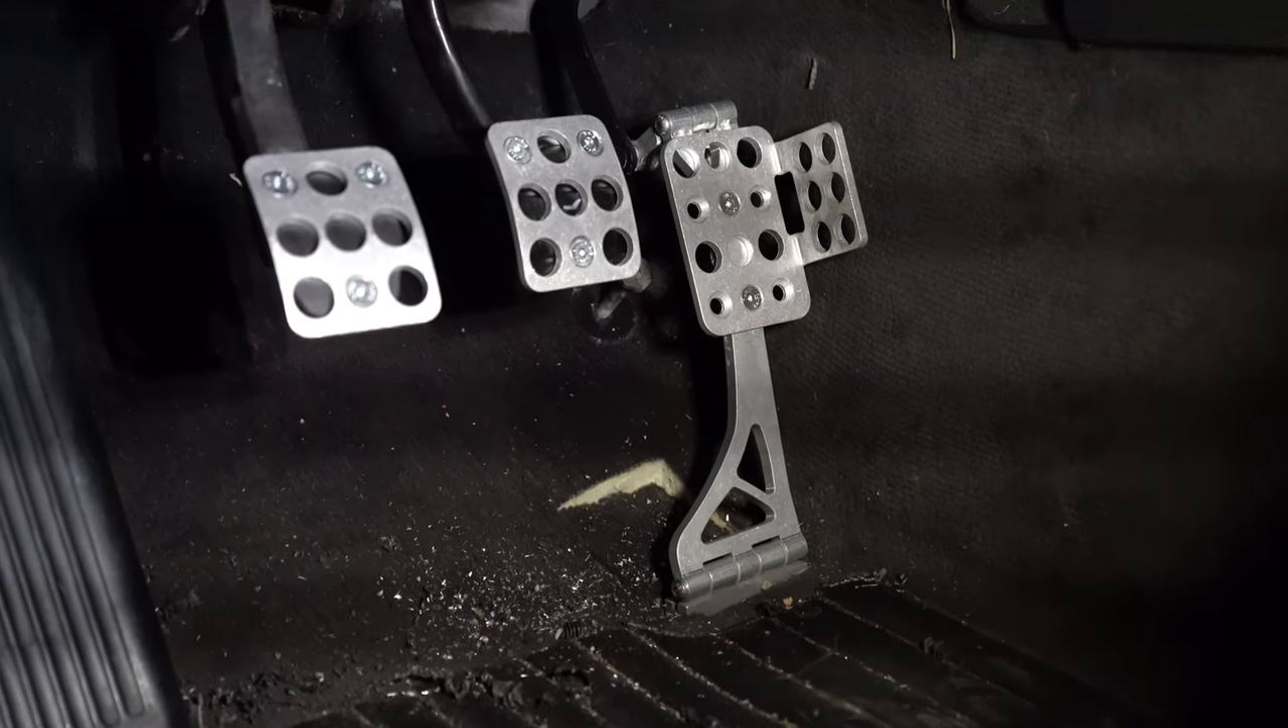Okay, so that's the hard motor sports pedals all installed in the car.